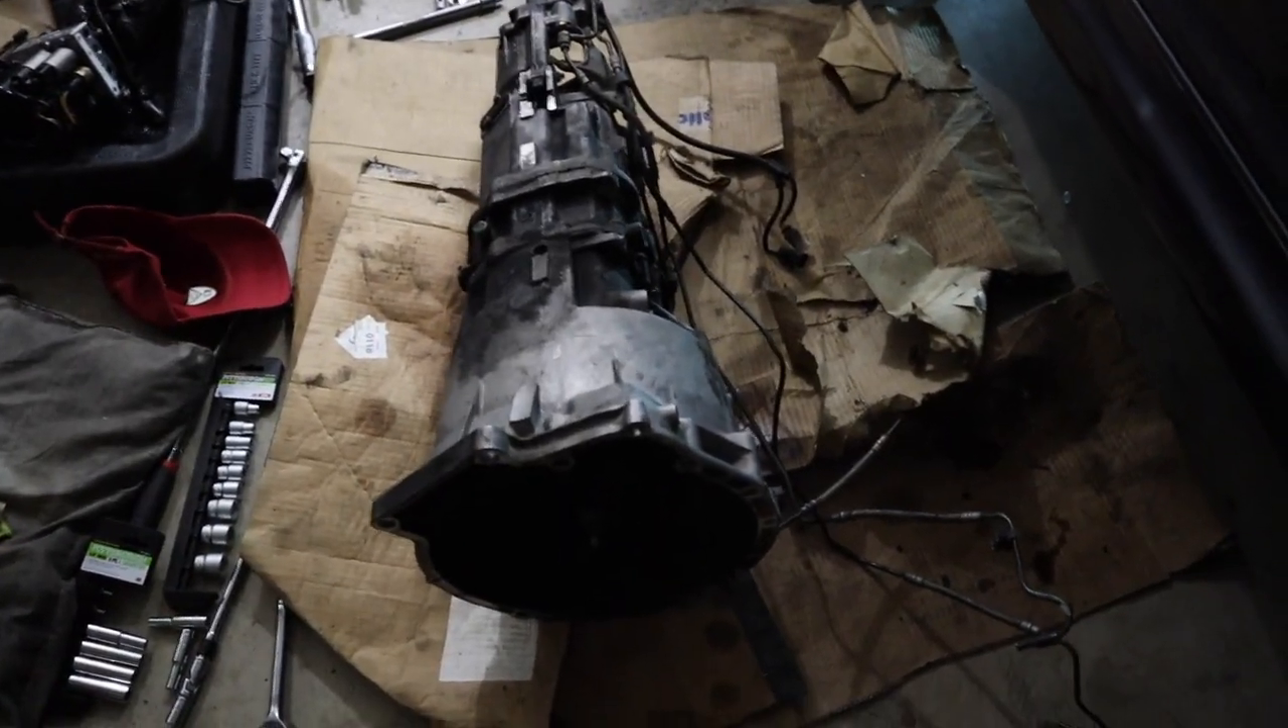Alright guys, we successfully got the transmission out.